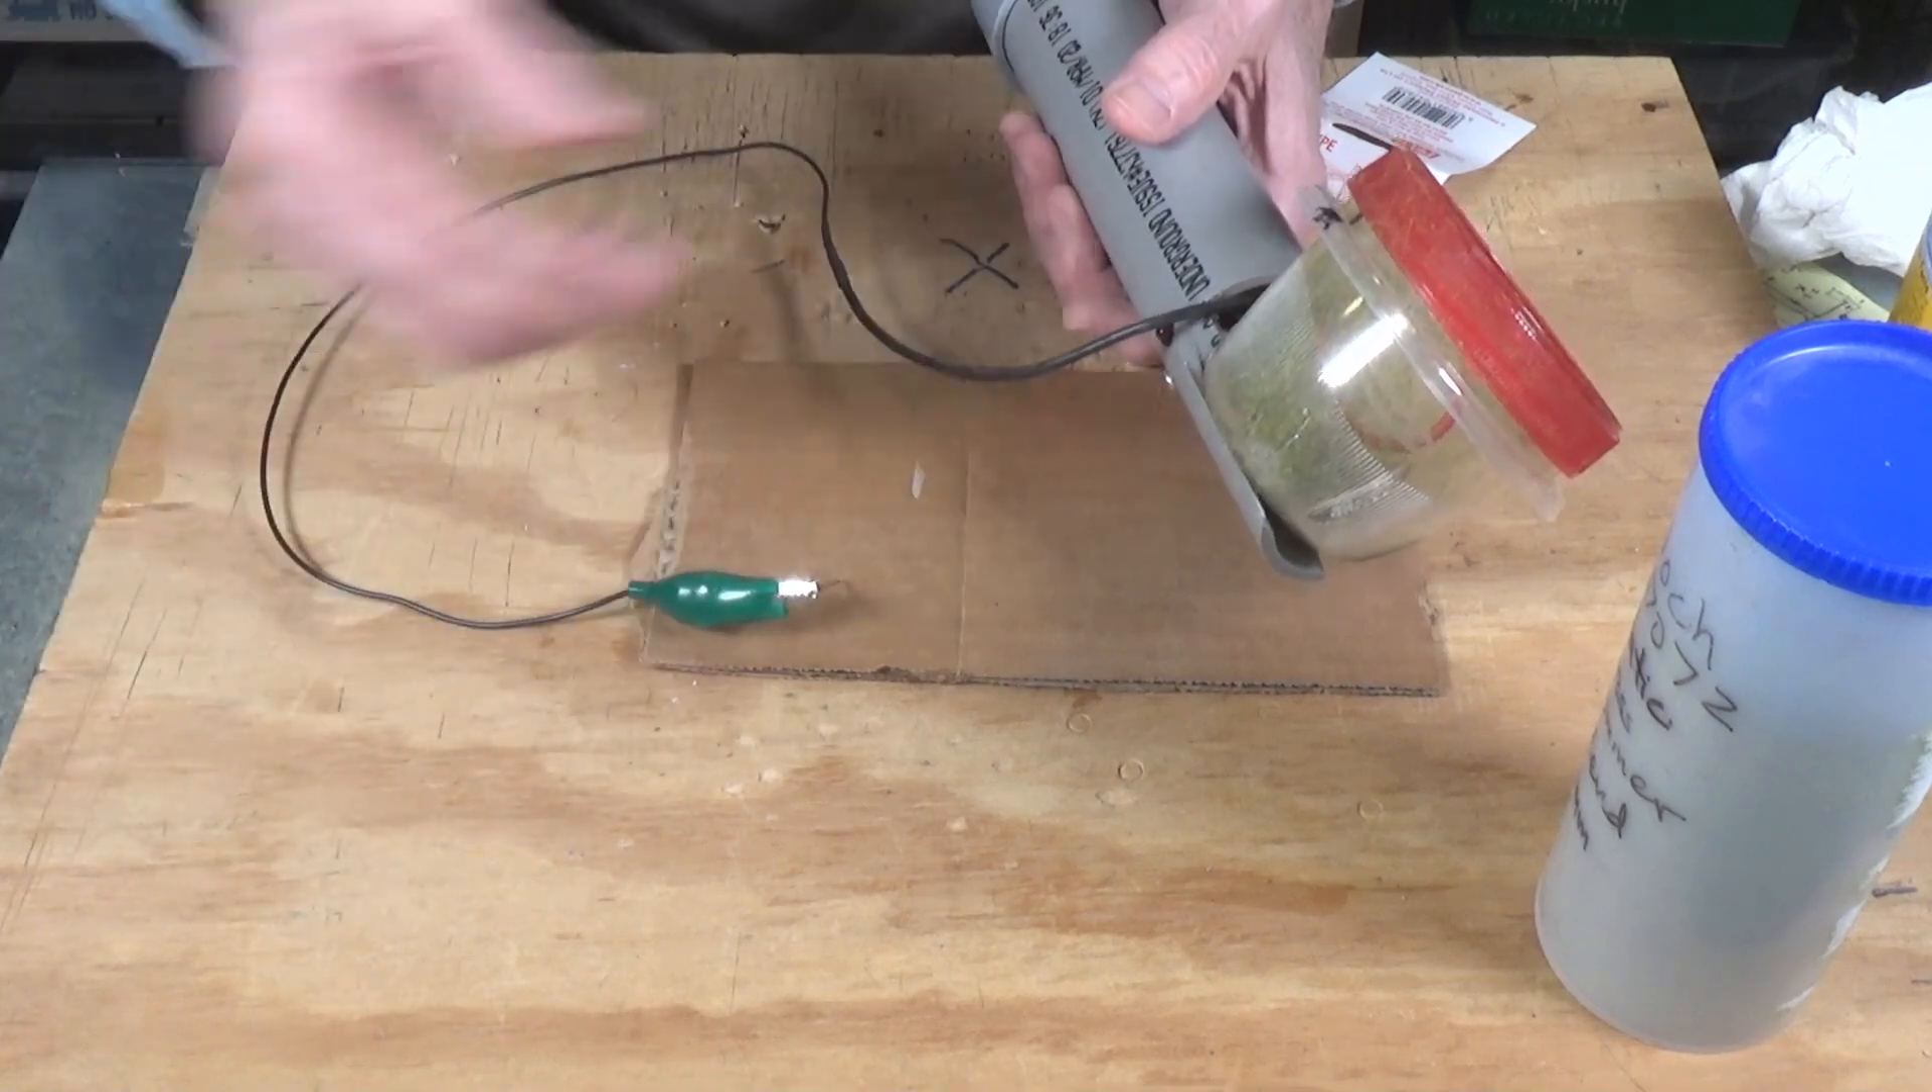This is the black negative wire wire from the negative ion generator. And, you know, I've got that connected with an alligator clip so that I can stick that into whatever surface I'm going to be applying to.